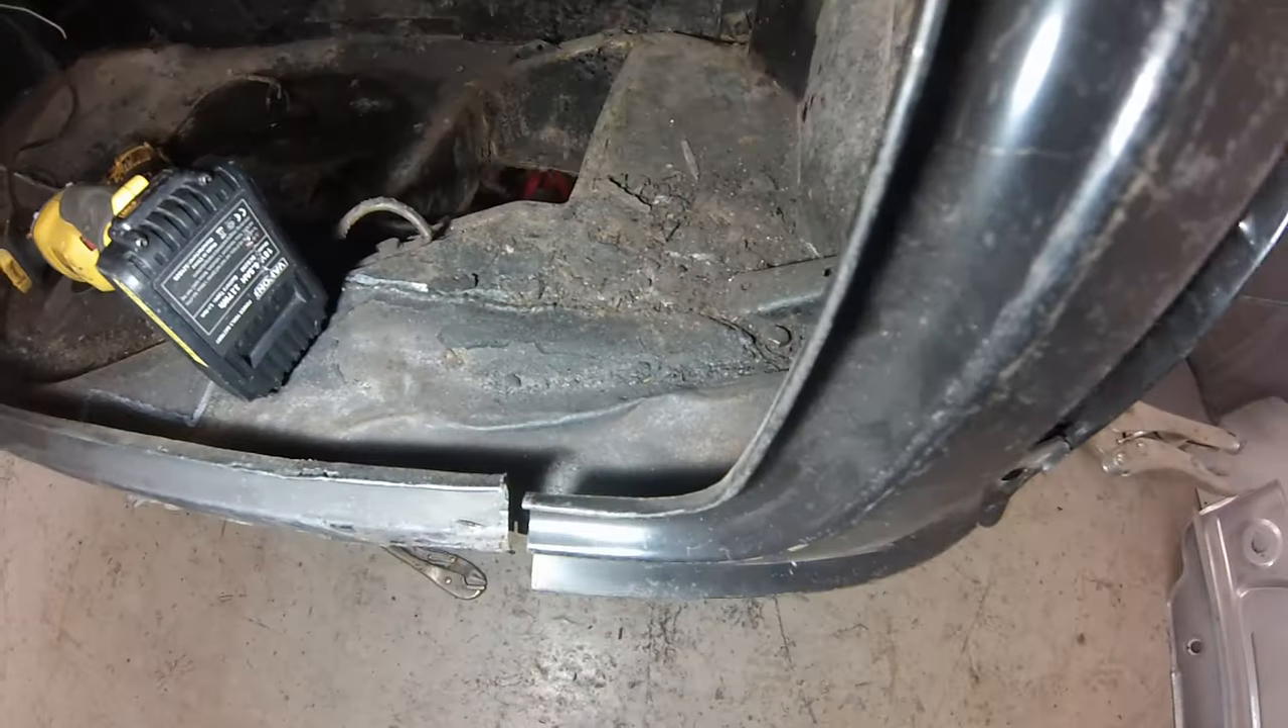This gap down here is way off.